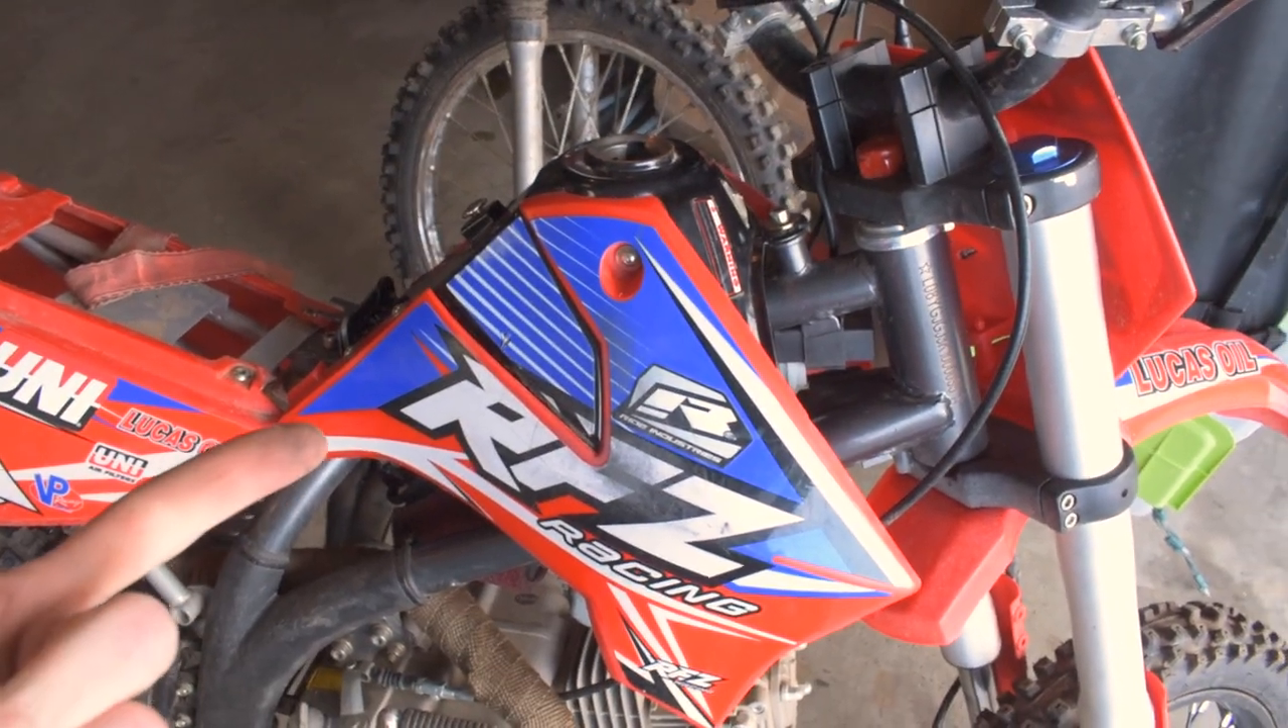All right and now we got all the gas tank plastics are all back on.